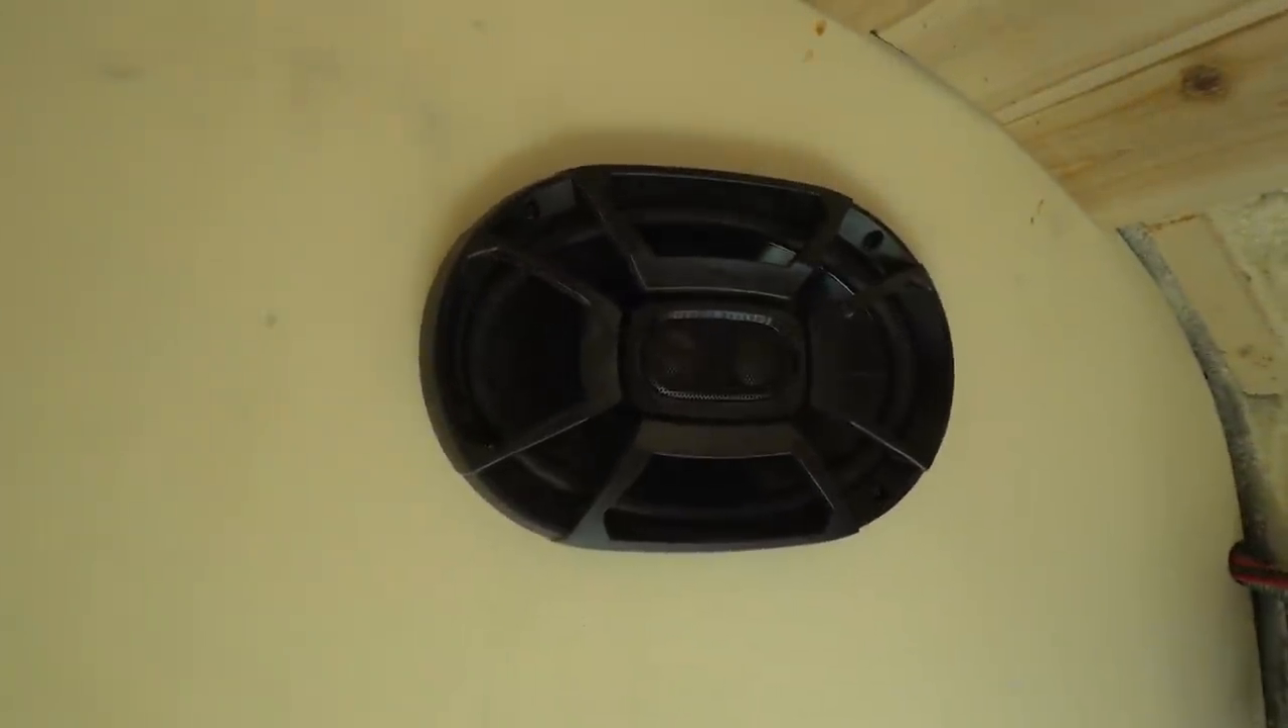This is what it looks like when you have a speaker installed.